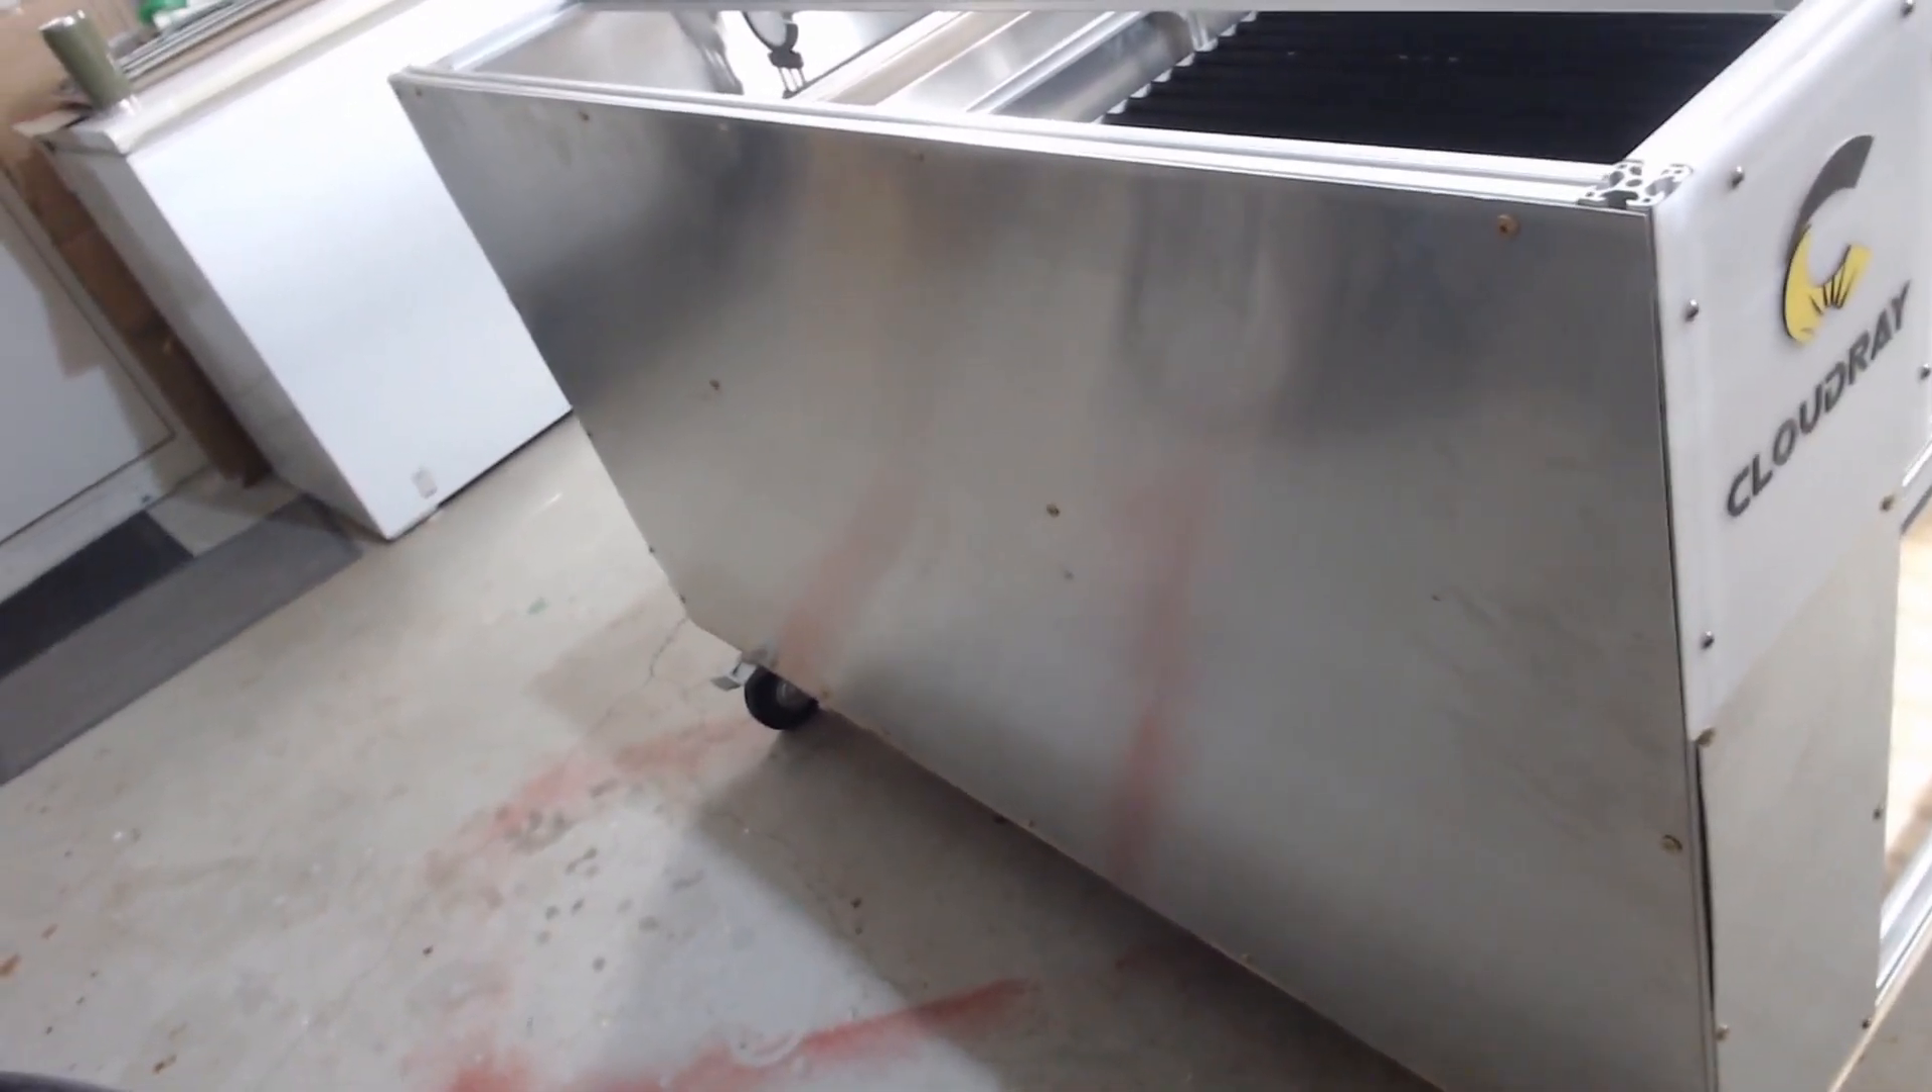I've also started to enclose the machine with the aluminium sheeting on this side of the machine I've just enclosed it with the aluminium sheeting because there's nothing in there that I need to access.